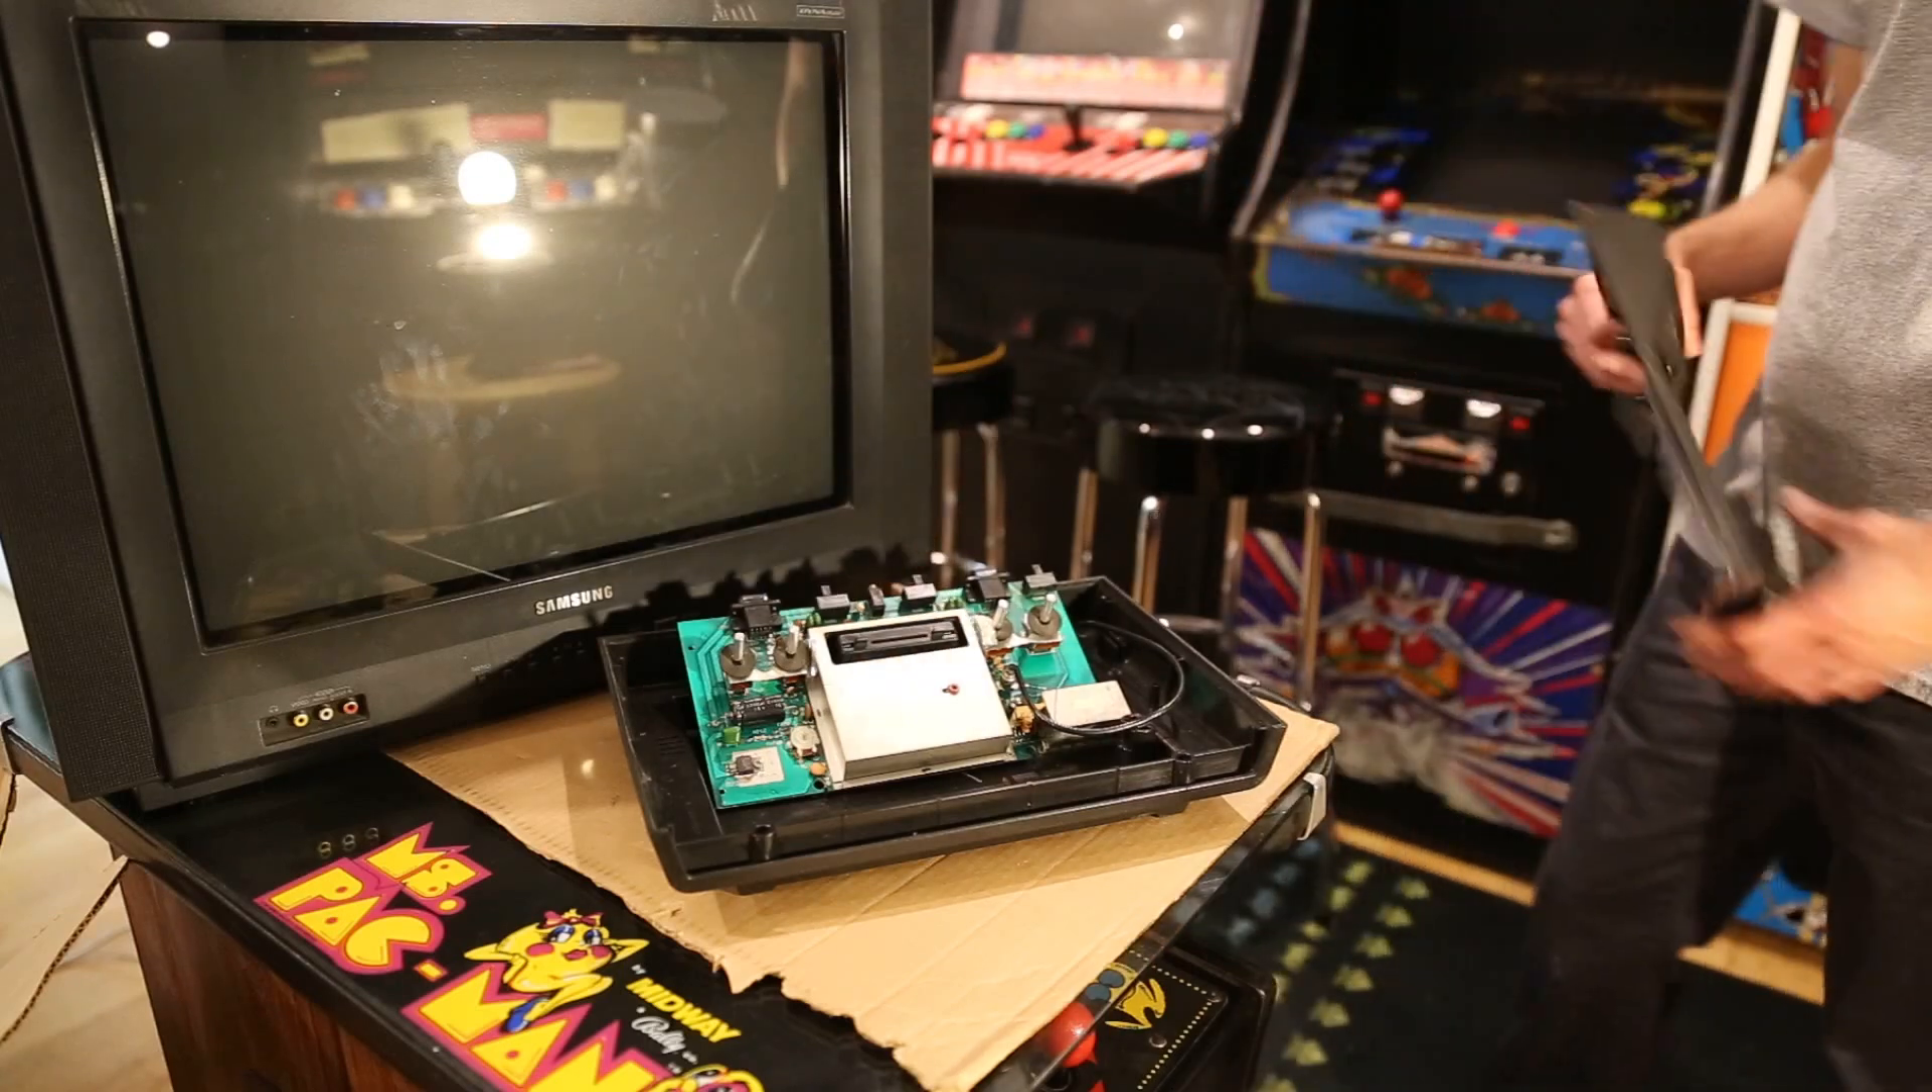Okay so went ahead and took the face off.